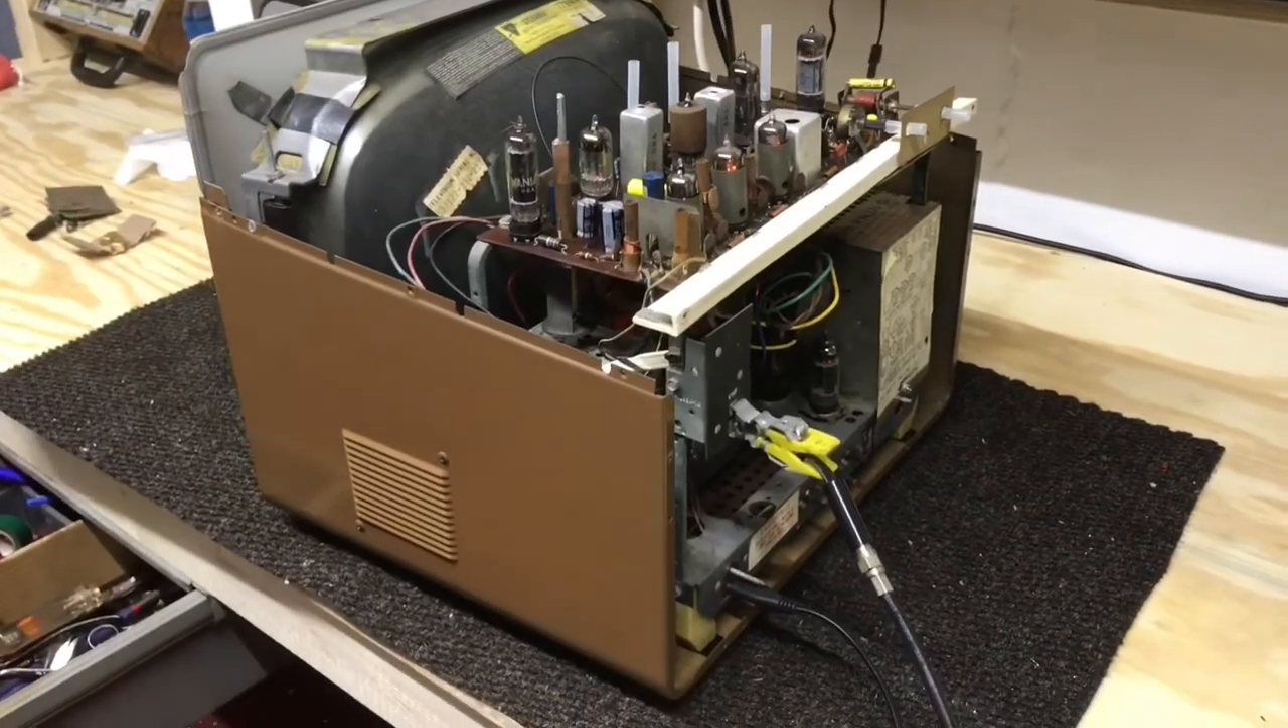You got the picture tube back in the cabinet the chassis is mounted back in it.